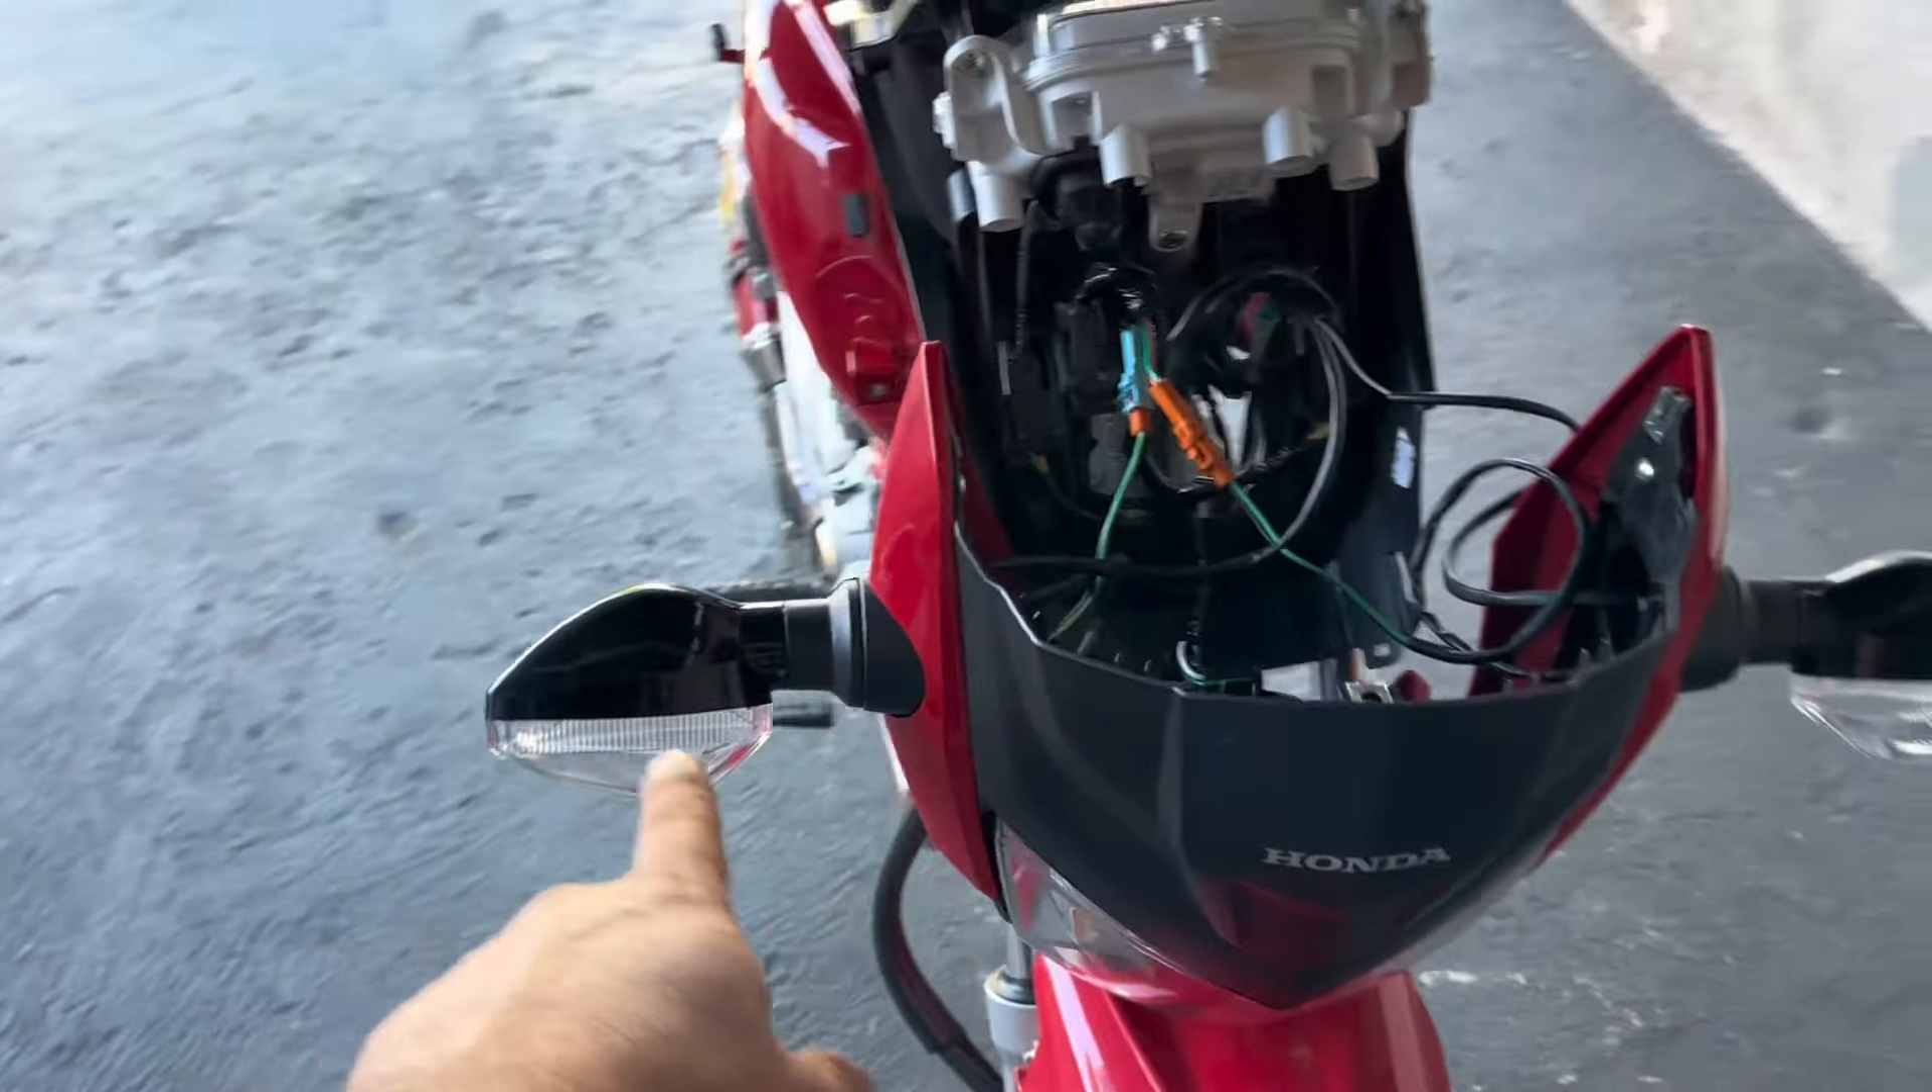Olha, já fiz a instalação aqui das setas dianteira, coloquei as duas de 160 porém com DRL, tá família?